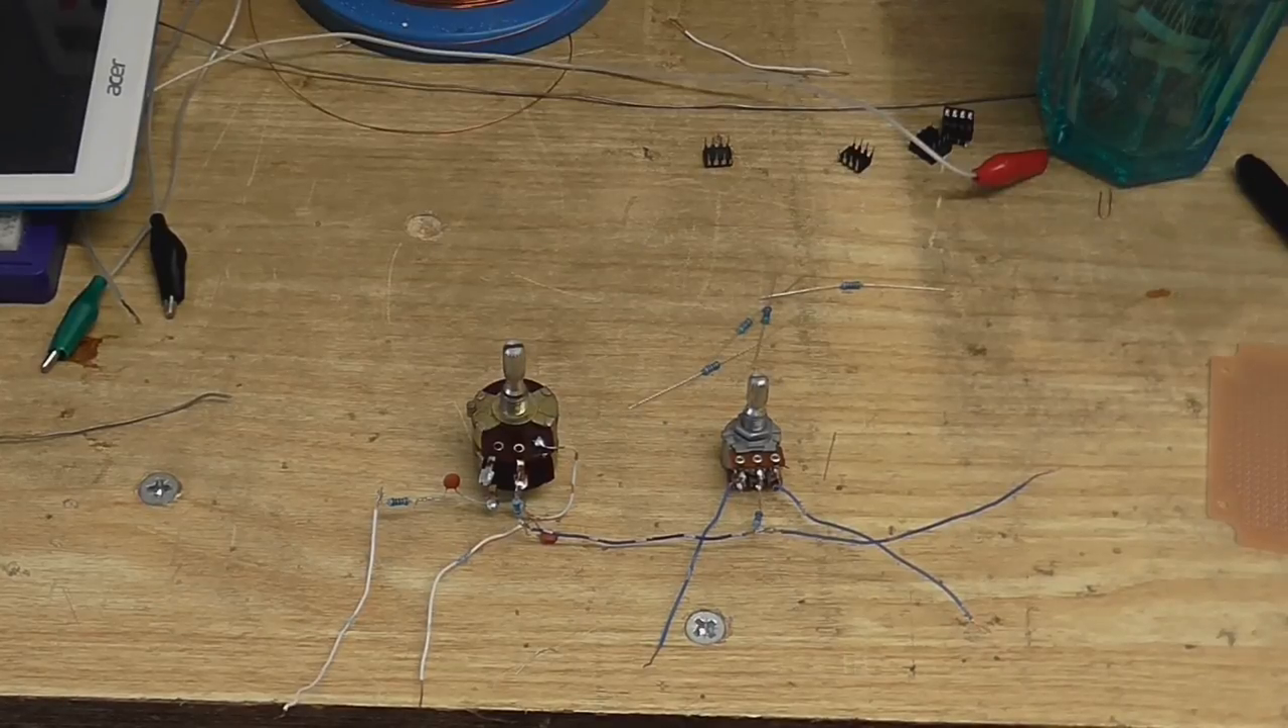Right, so I've done the point-to-point wiring.